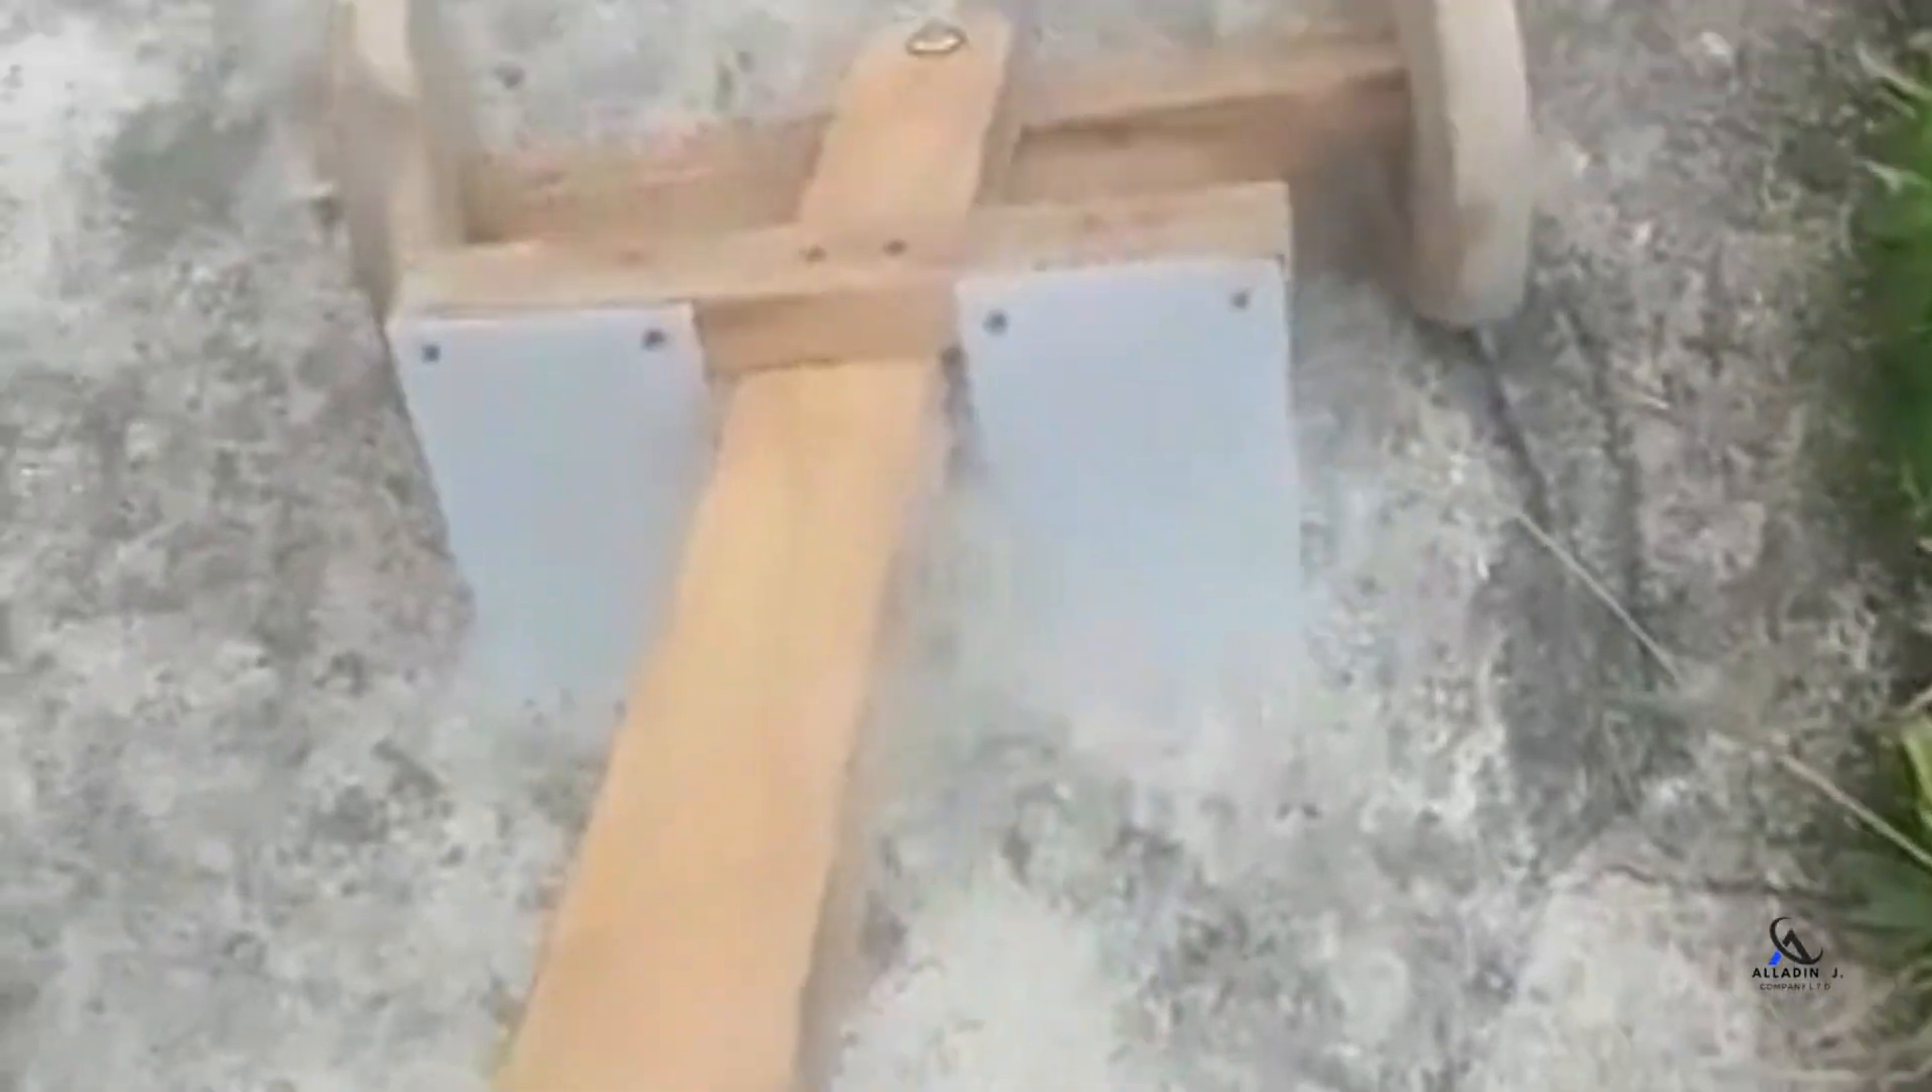So now we have attached our mudguards to the frame of the push cart.